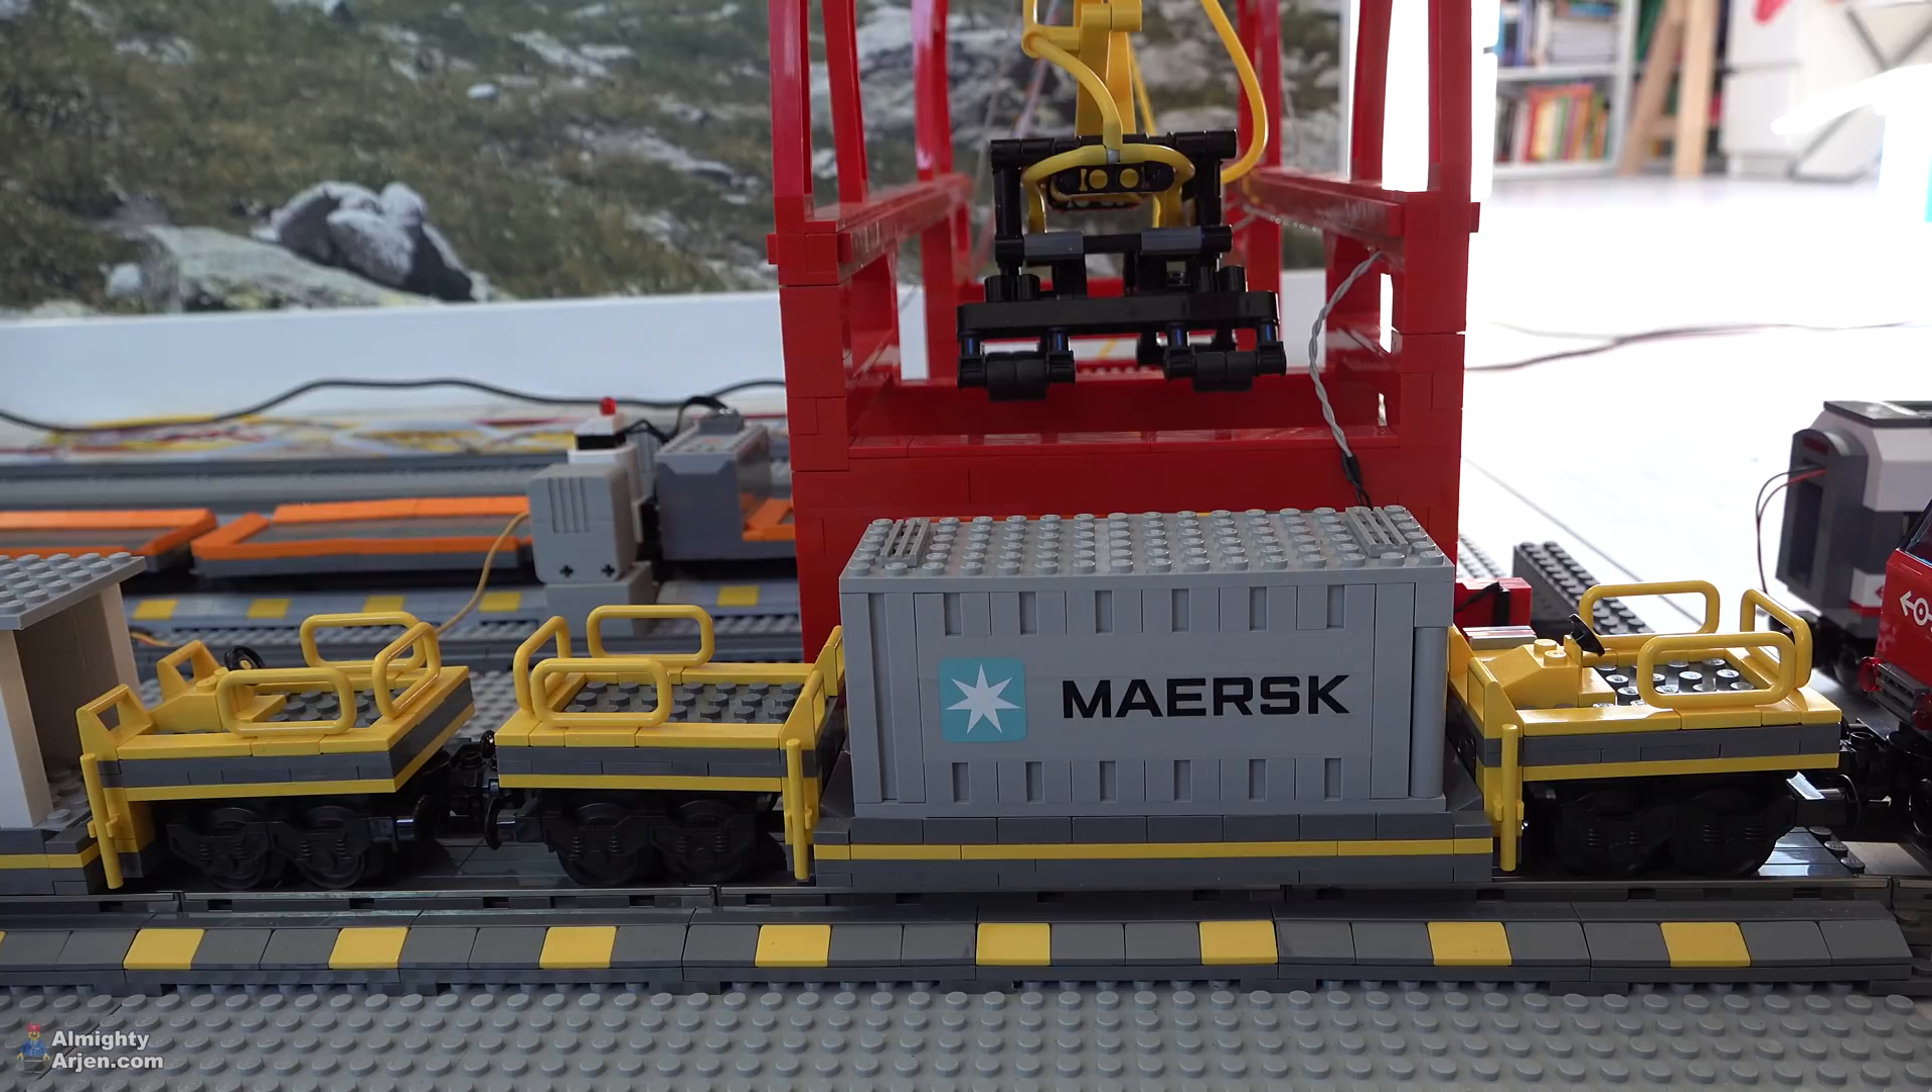Also in this case, the container is completely centered in the middle of the crane.